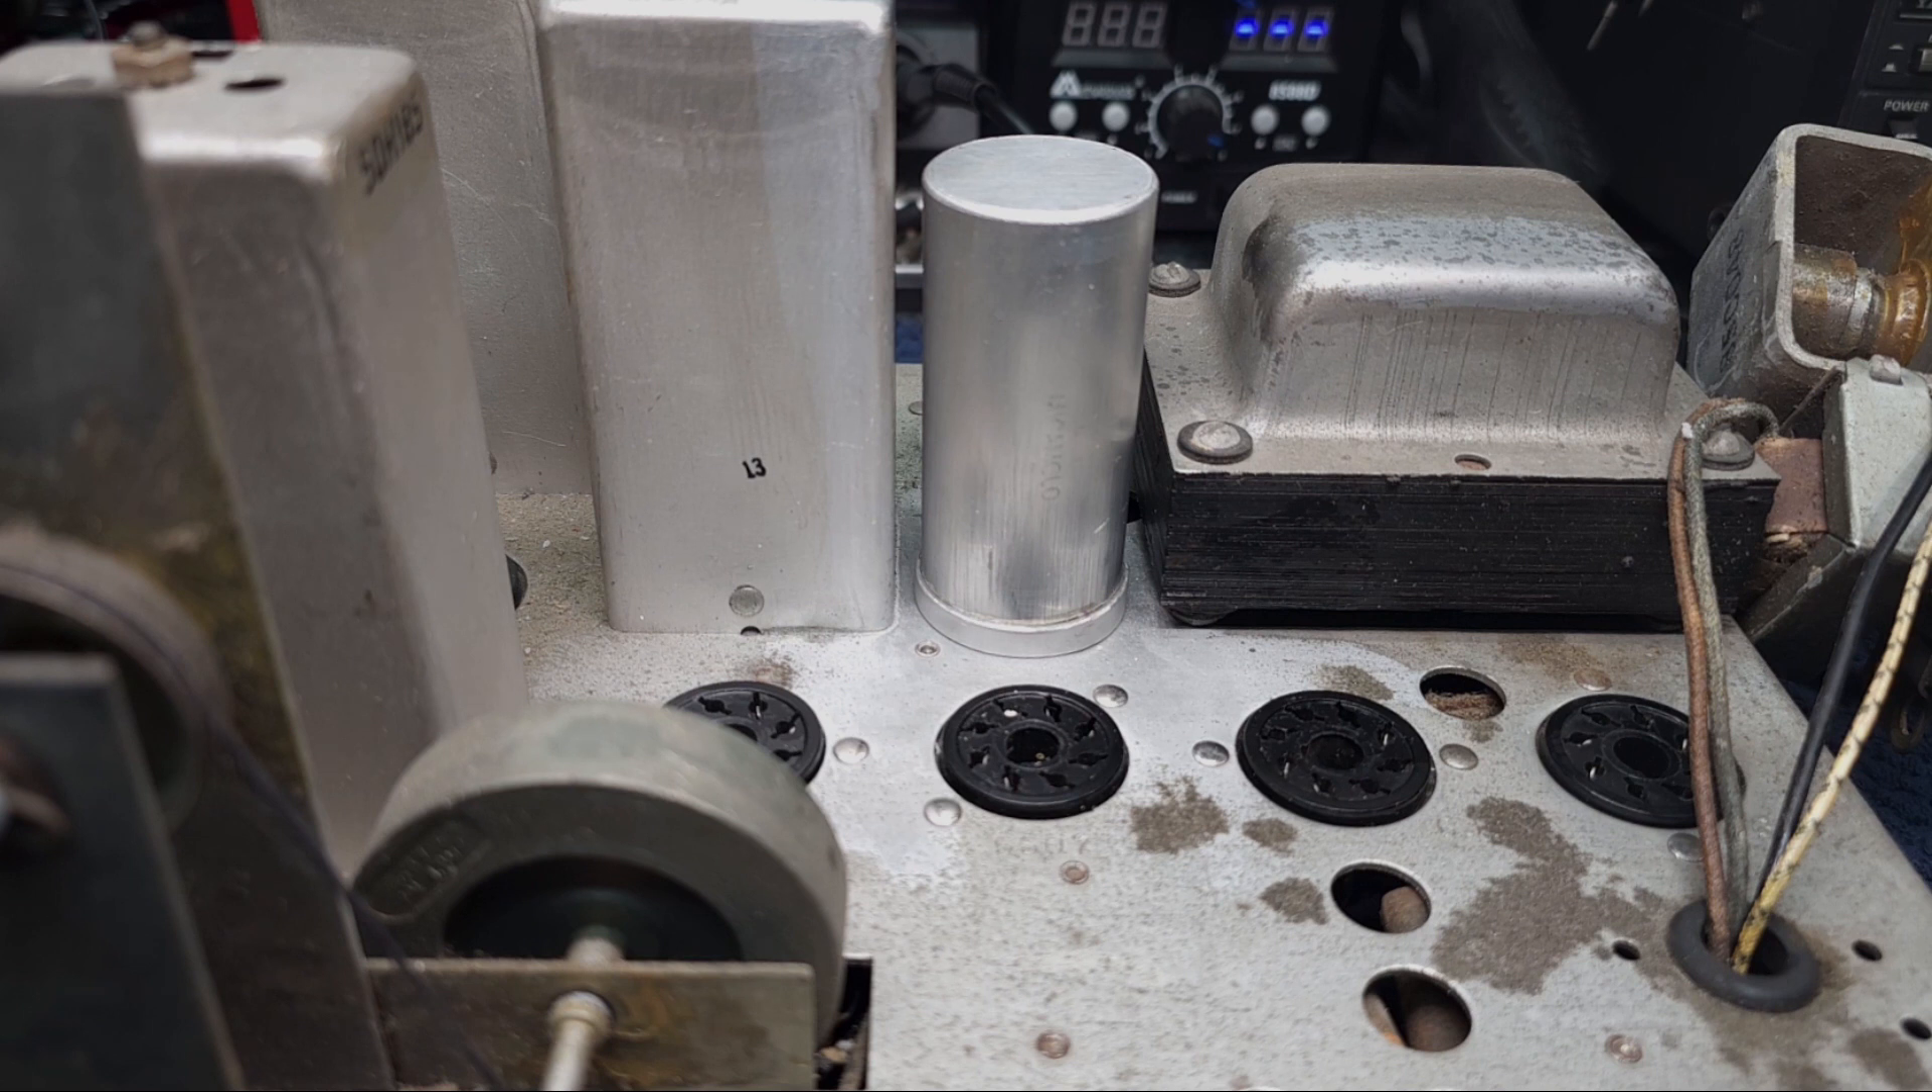Well, there's our filter cap back on the chassis.